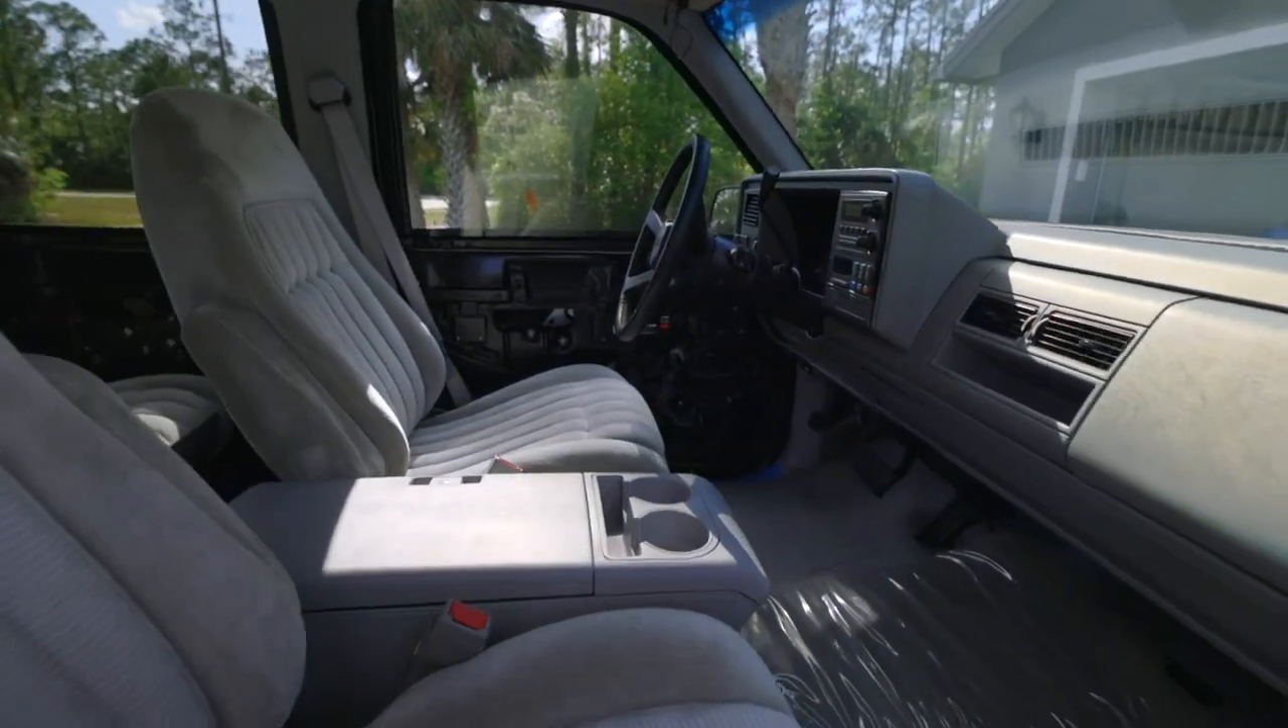And I'm going to leave the door panels off for now. I do need to find a couple of small parts.